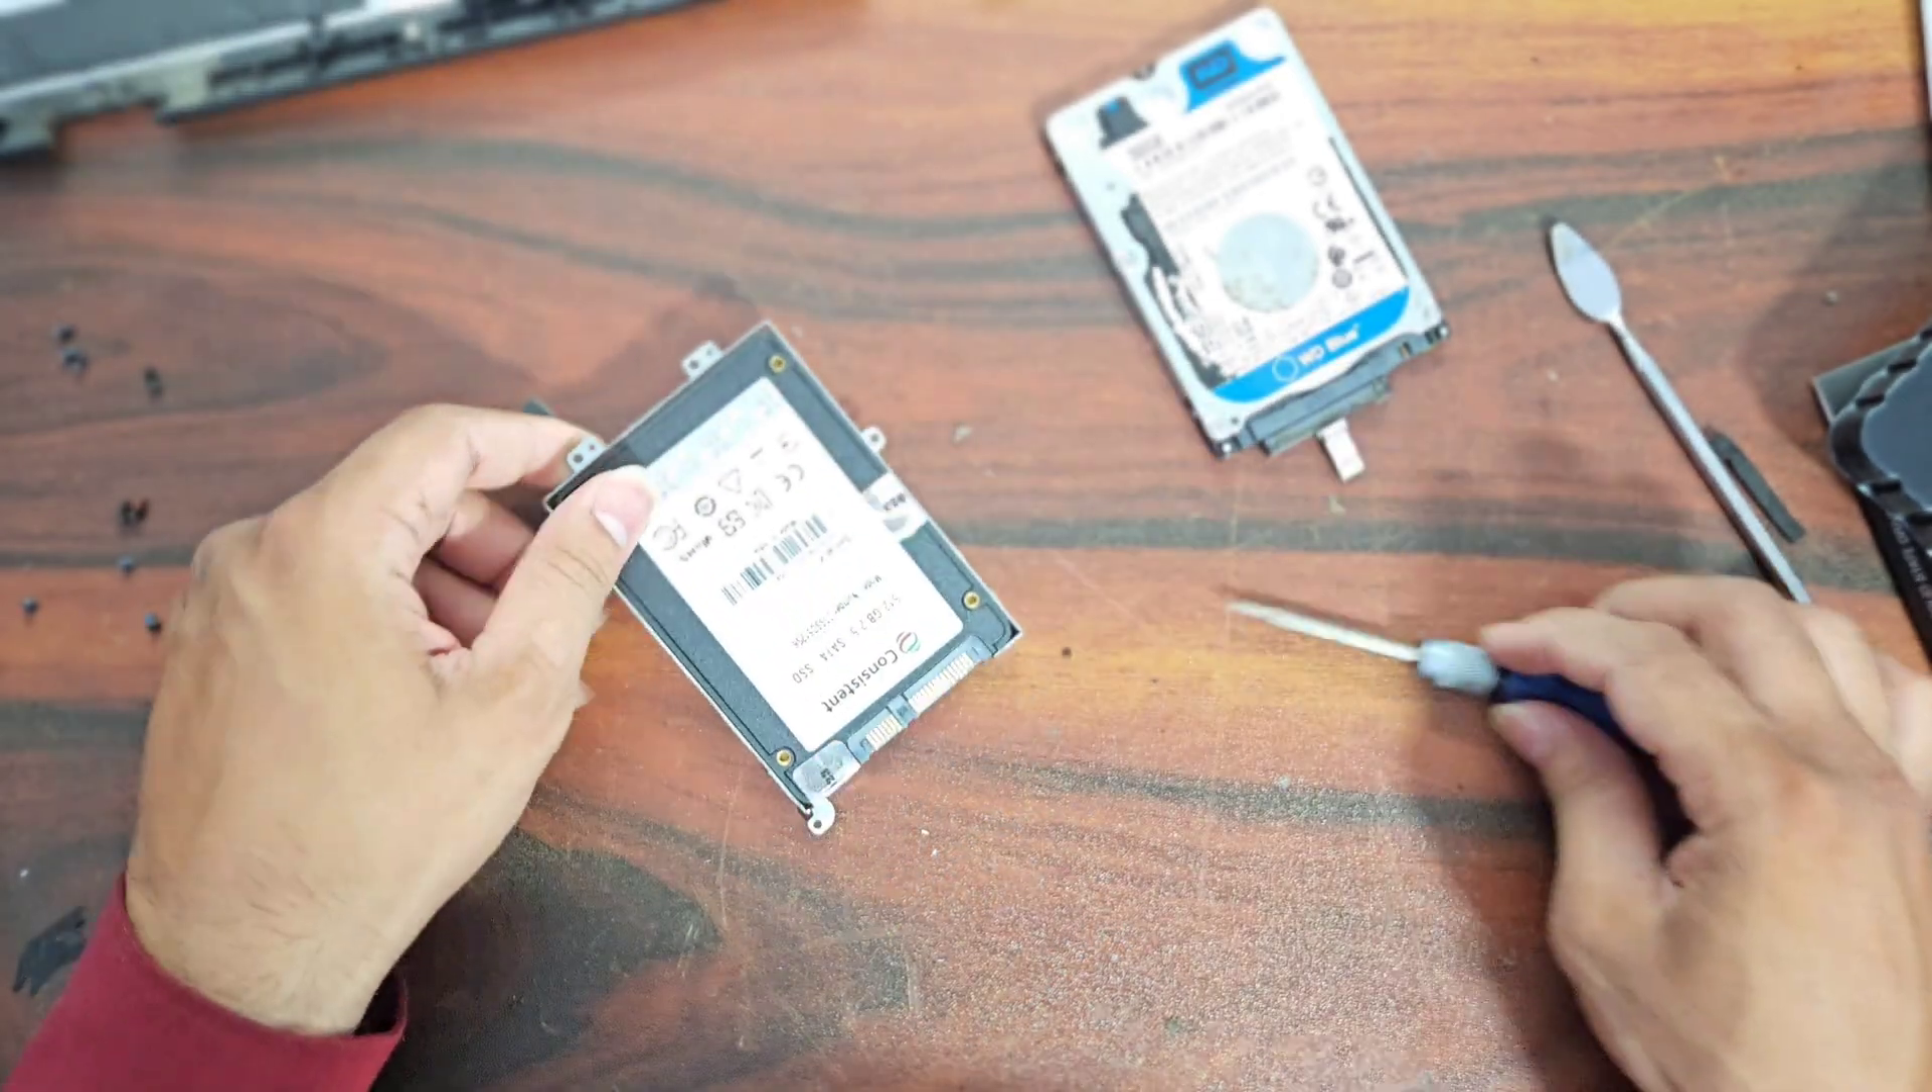Okay we have put this drive in the casing and now we require this interface connector for the drive.